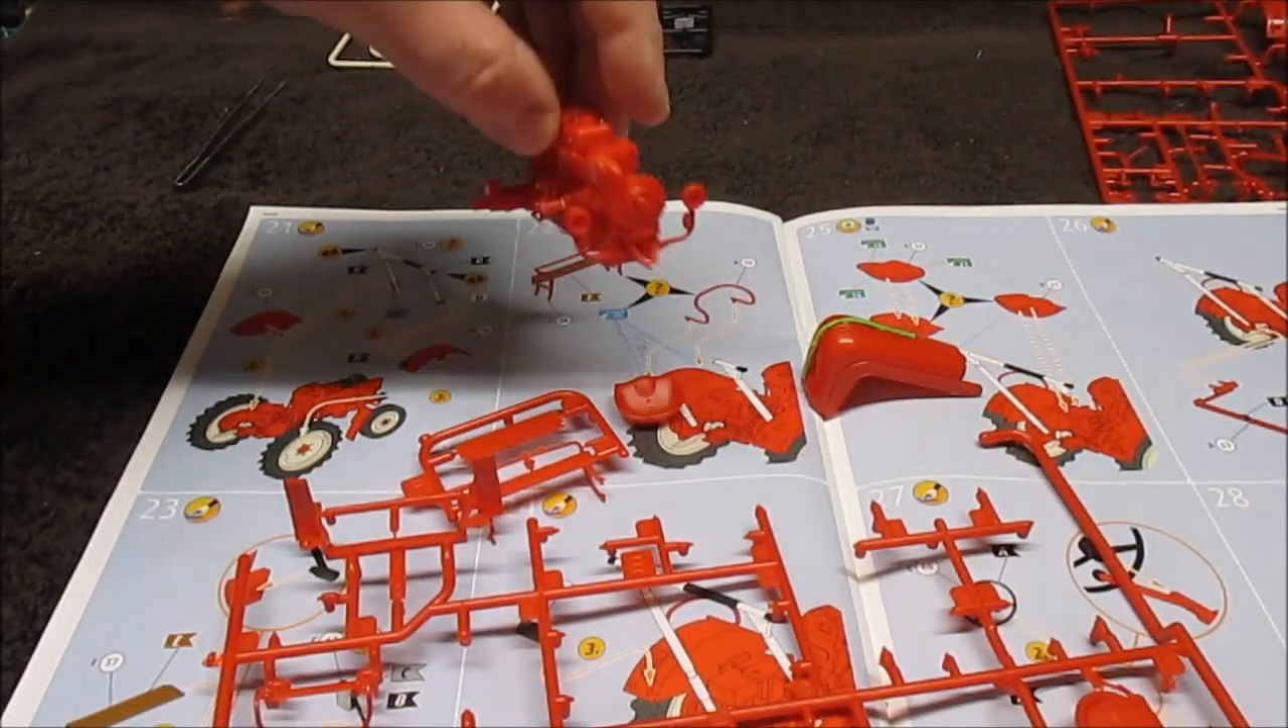As you can see, there's a good amount of parts left on the trees.